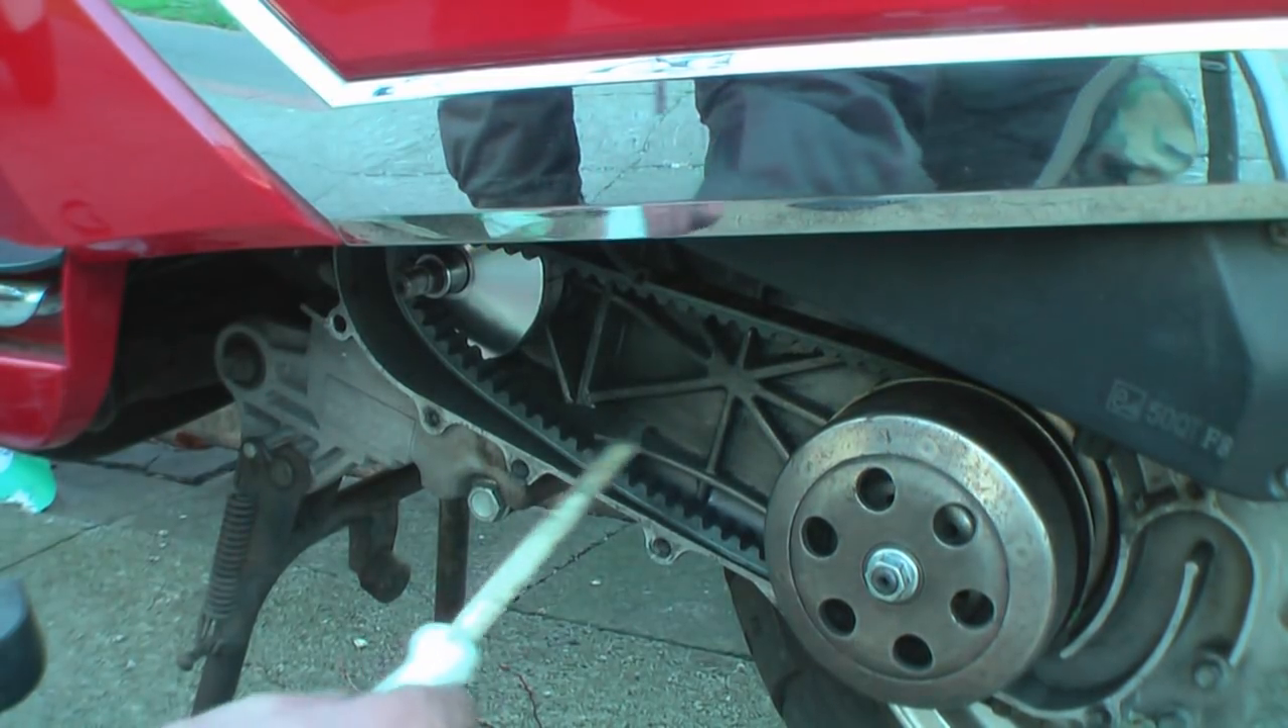Tja, der neue Riemen ist jetzt drauf, wie ihr seht.